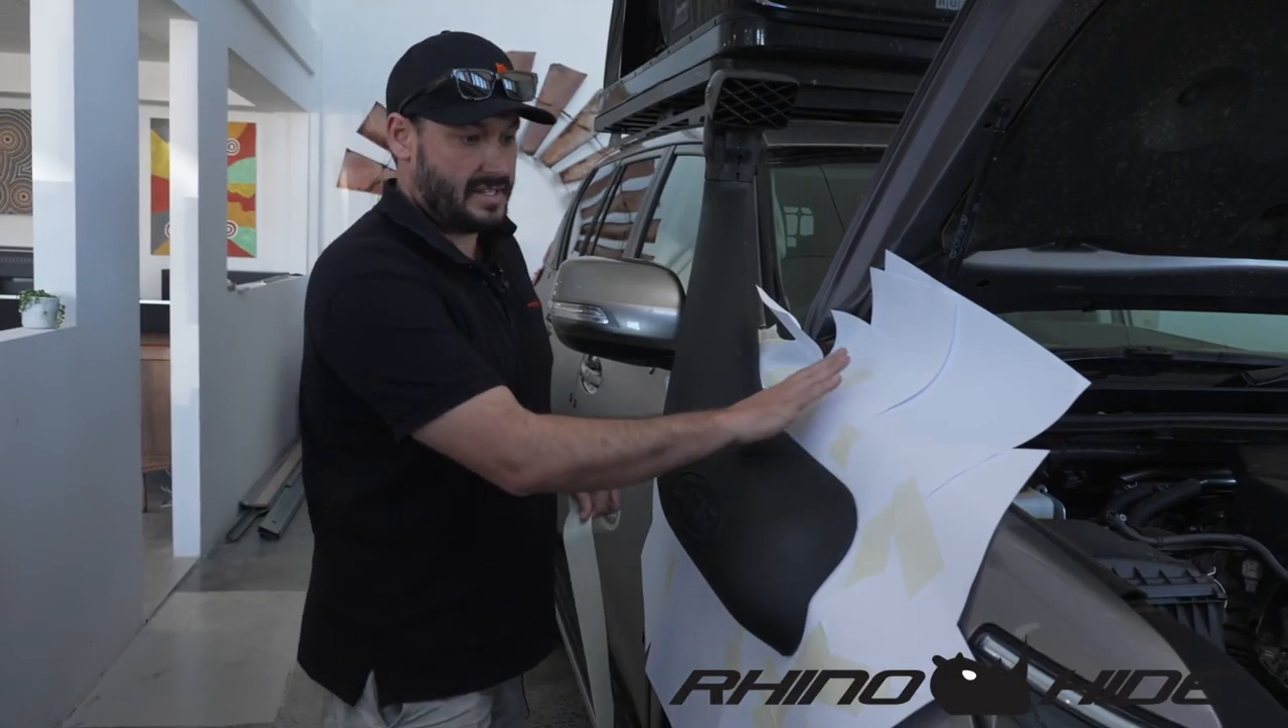So I've put most of the pieces of paper in and around.